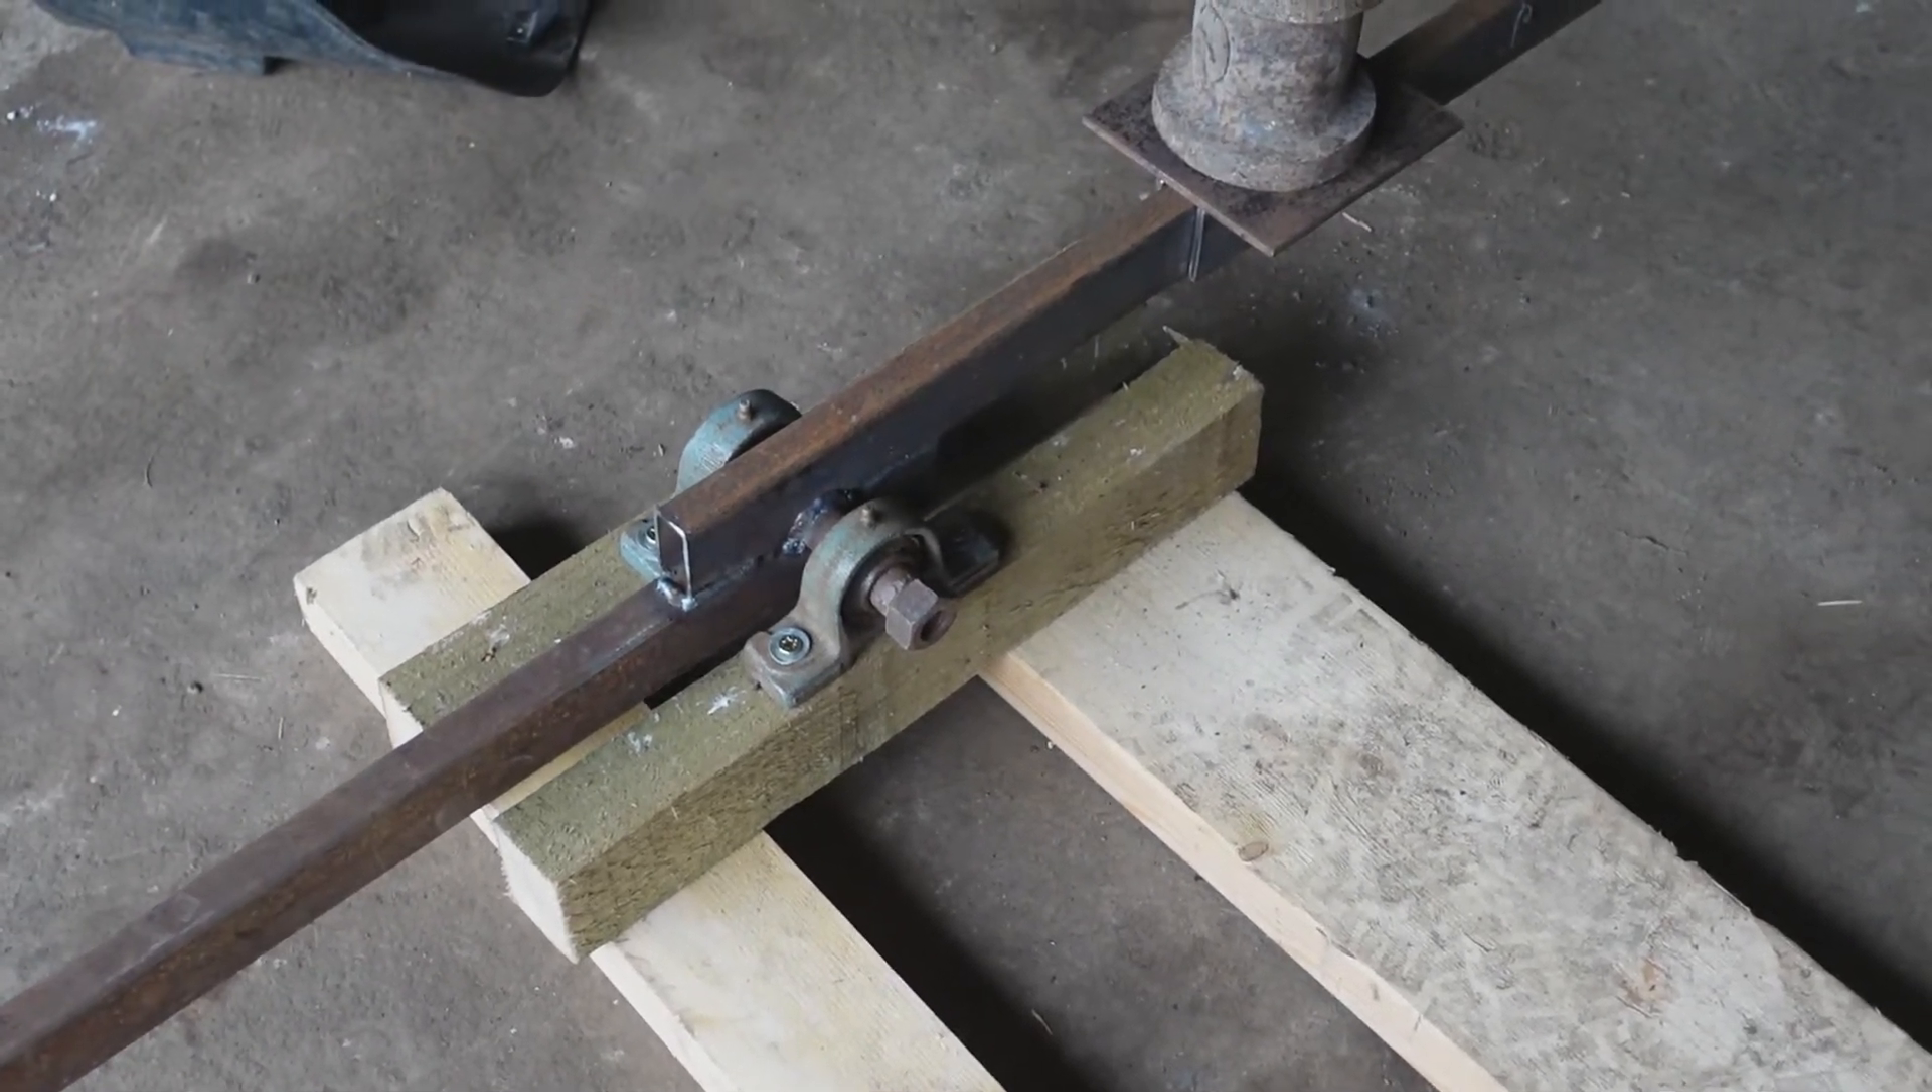I've put a nut on the axle and I've fixed the whole thing to some wood for prototyping purposes.